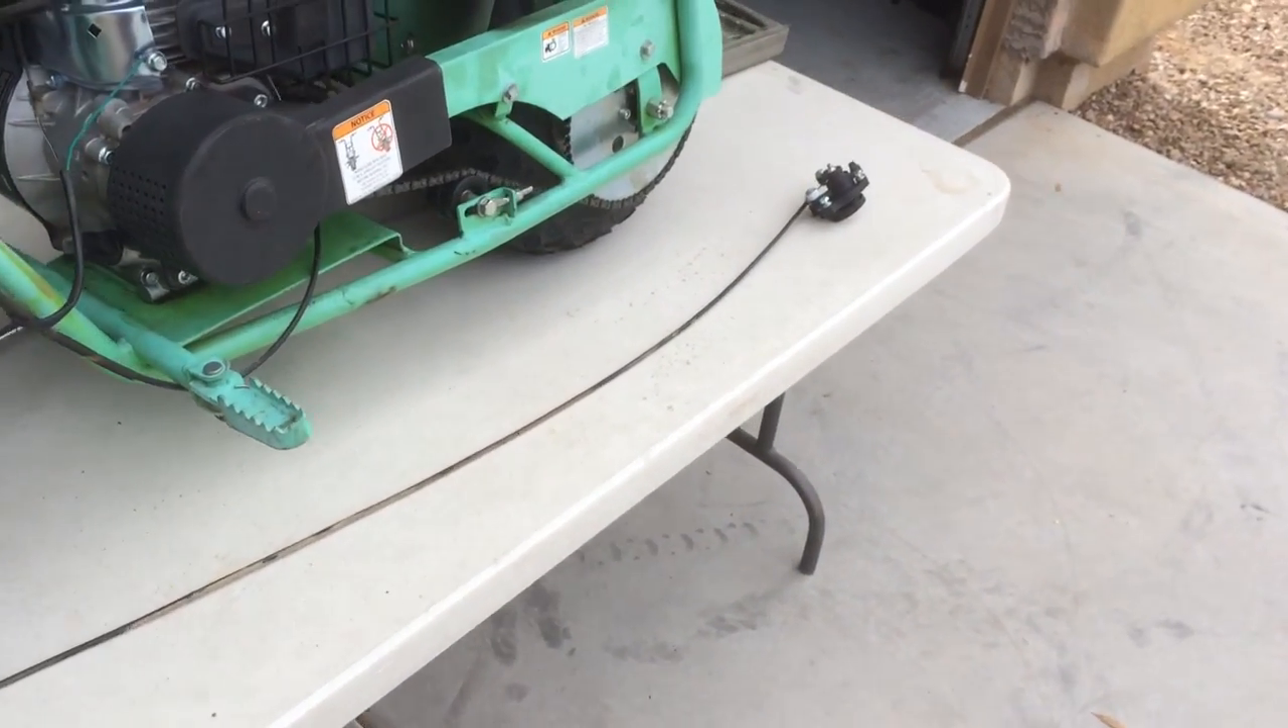So, again, so far I've just removed the brake cable, doing my best to keep all the bolts and nuts with their accessories so I don't lose anything, and I will continue on from there.